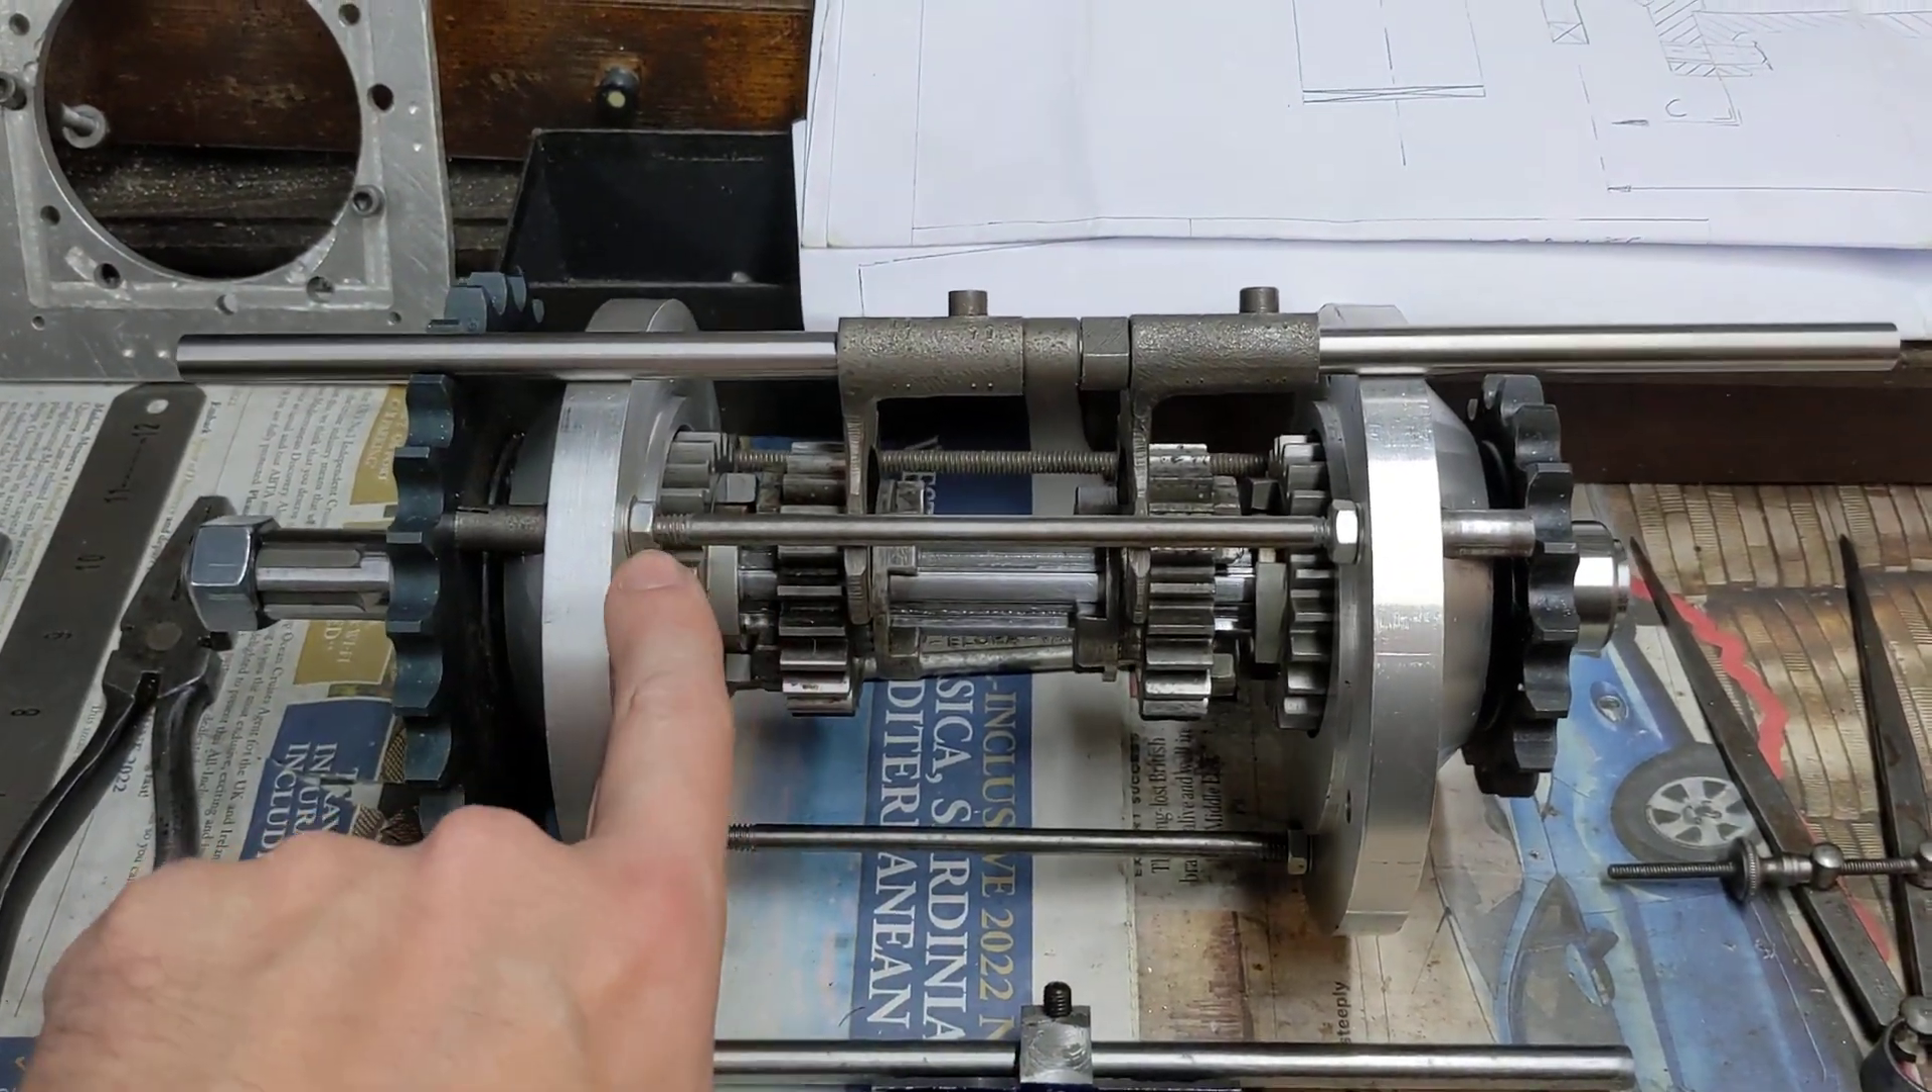Right so here we have the box assembled with these bars here in place of the casing.